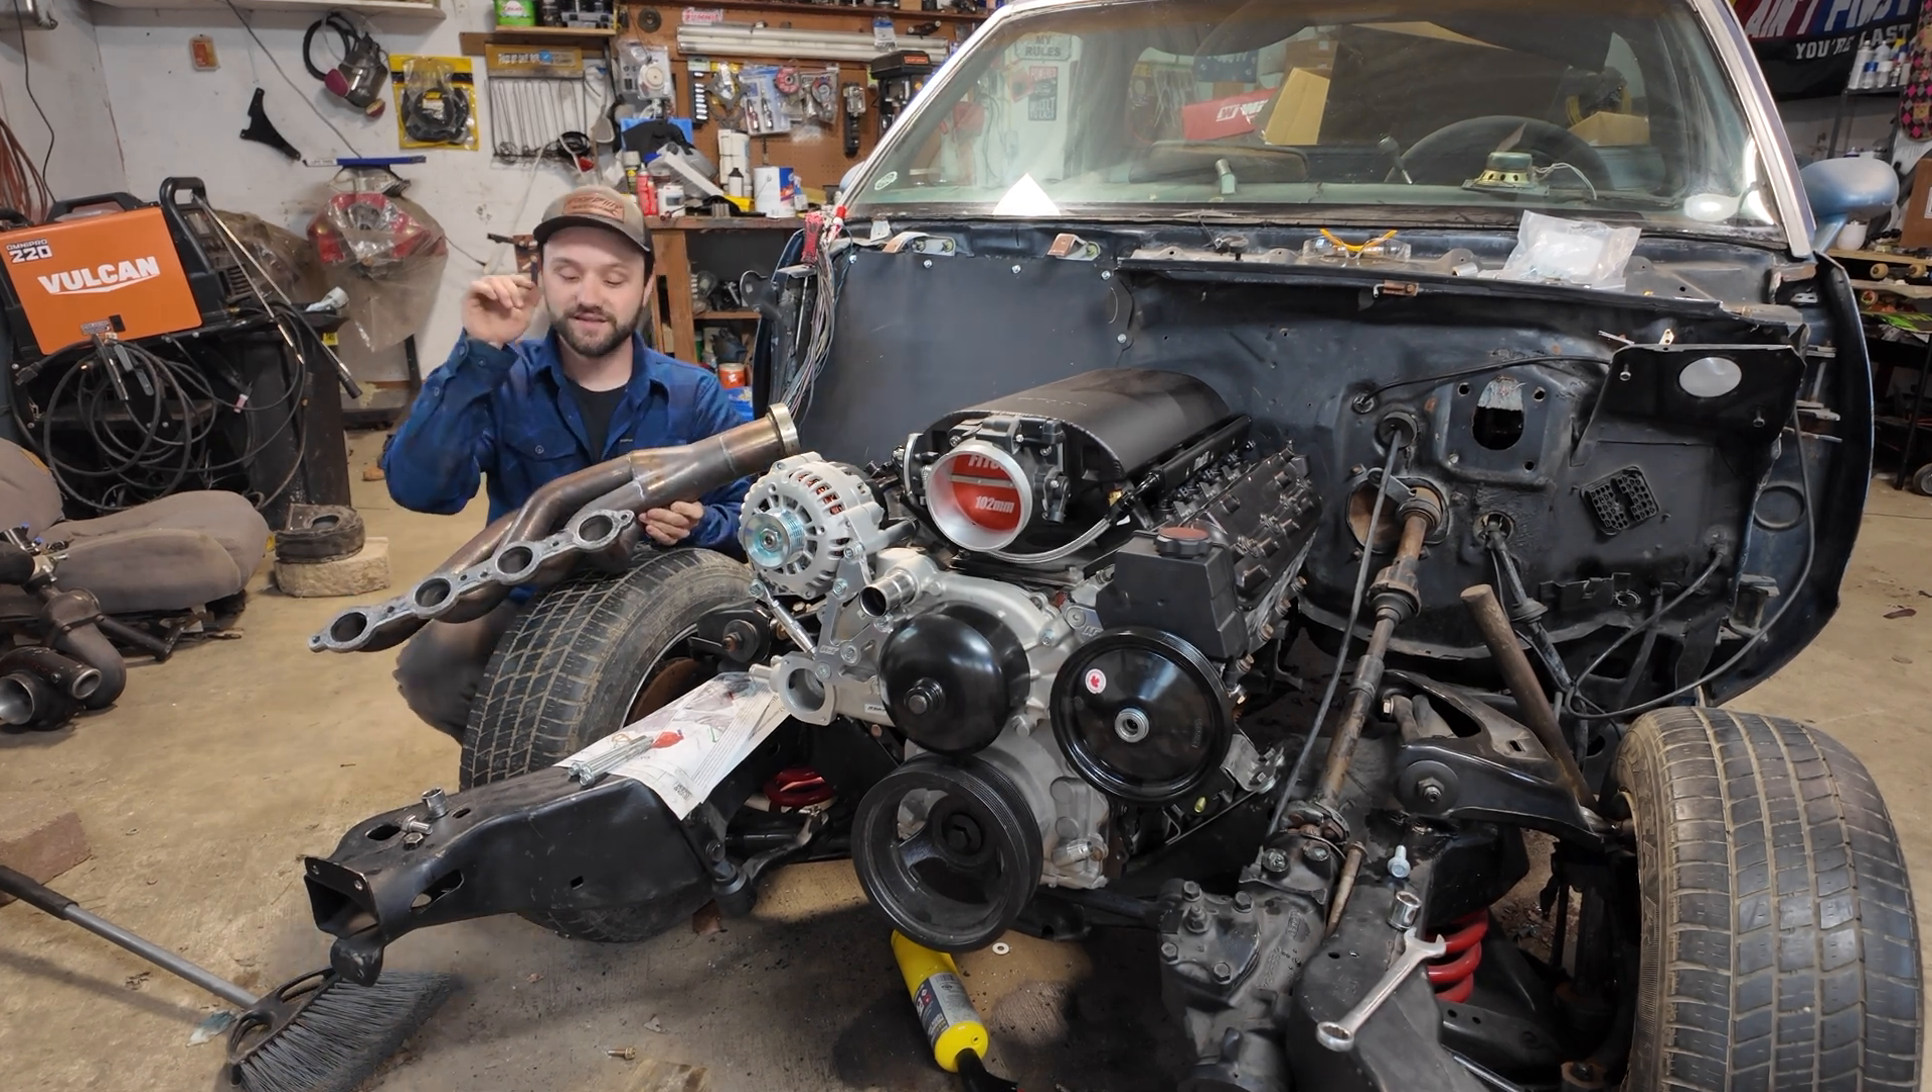The pulley assembly from ICT billet is now installed. Now the moment of truth is here.